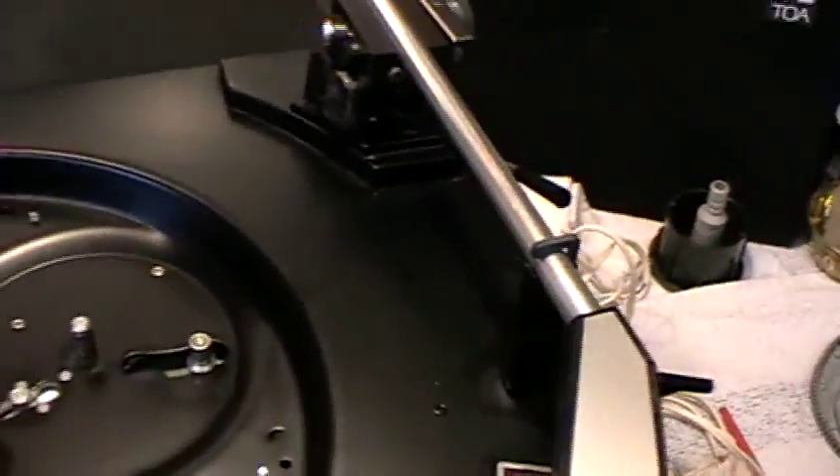Anyway, I've taken the turntable off.